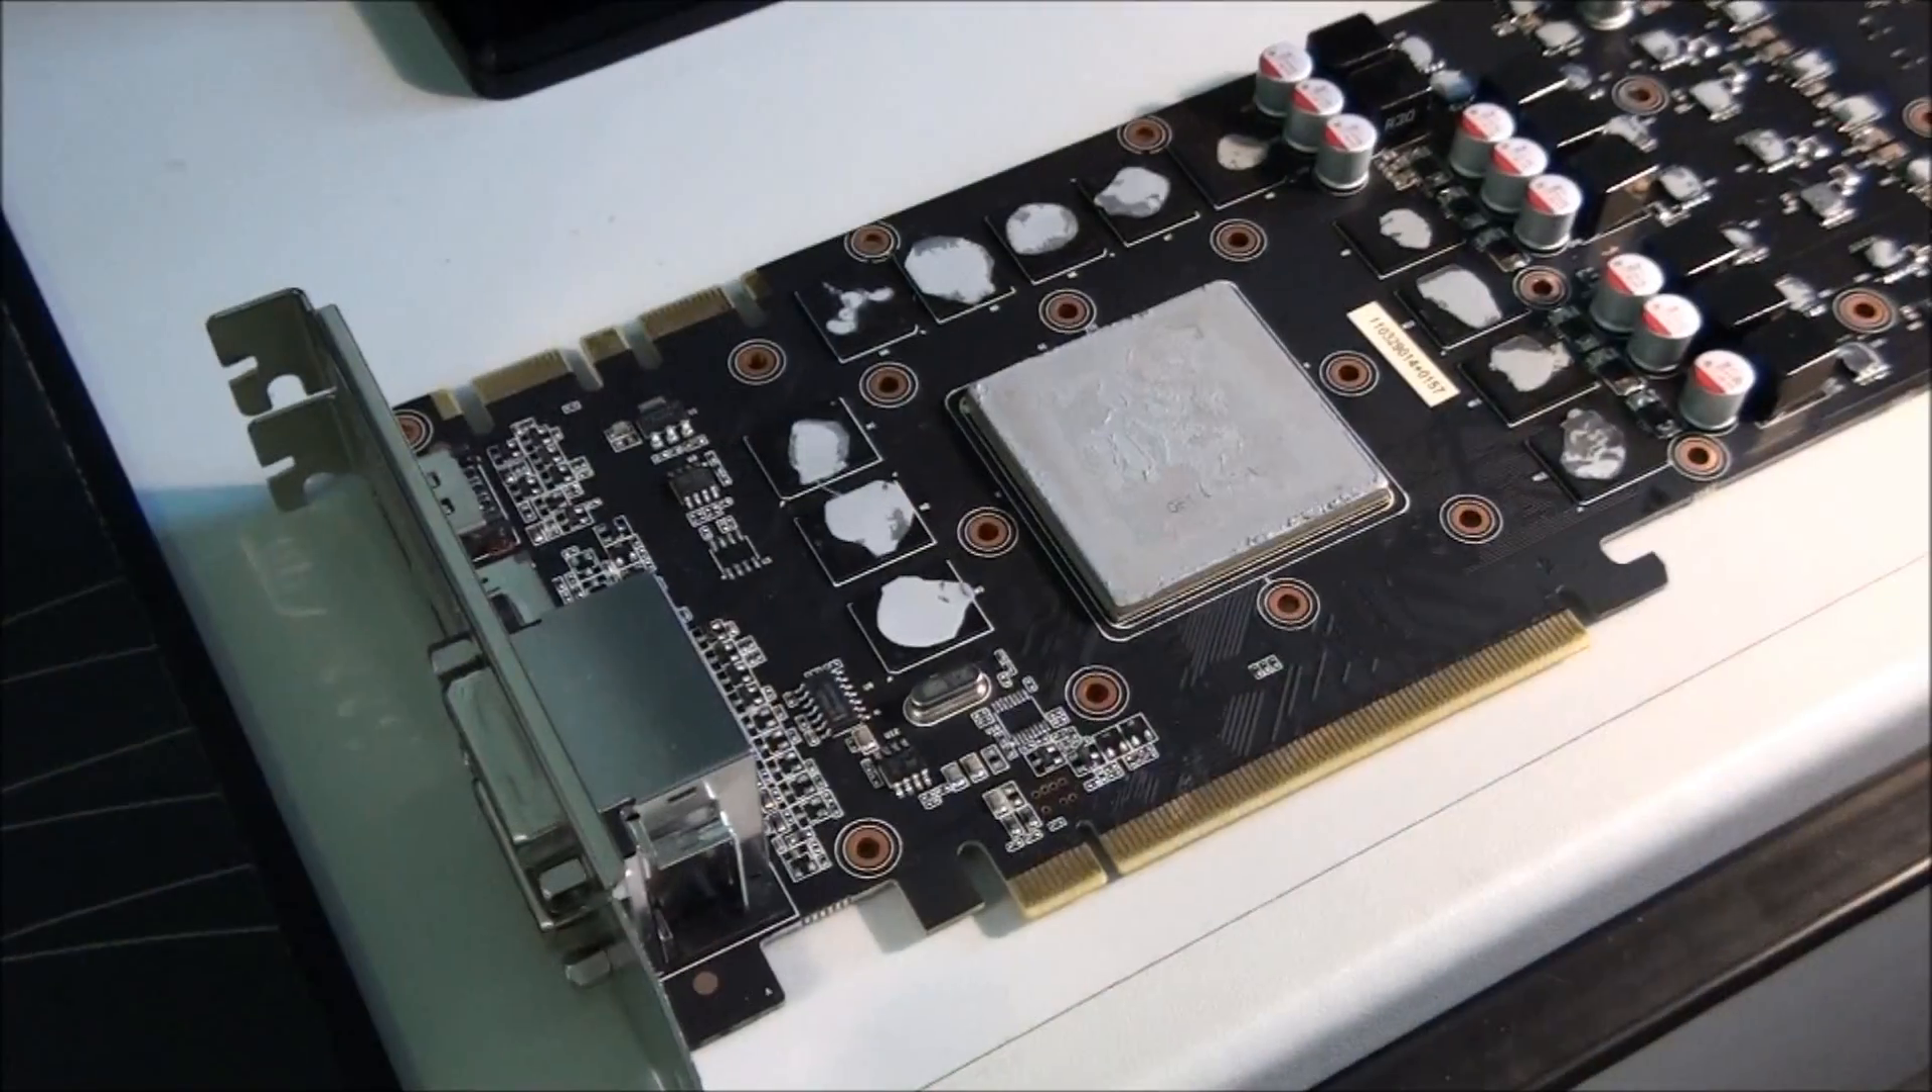OK so here's the faulty graphics card. Just sitting down here on the ground ready for me to put the stock cooler back on it and send it back.